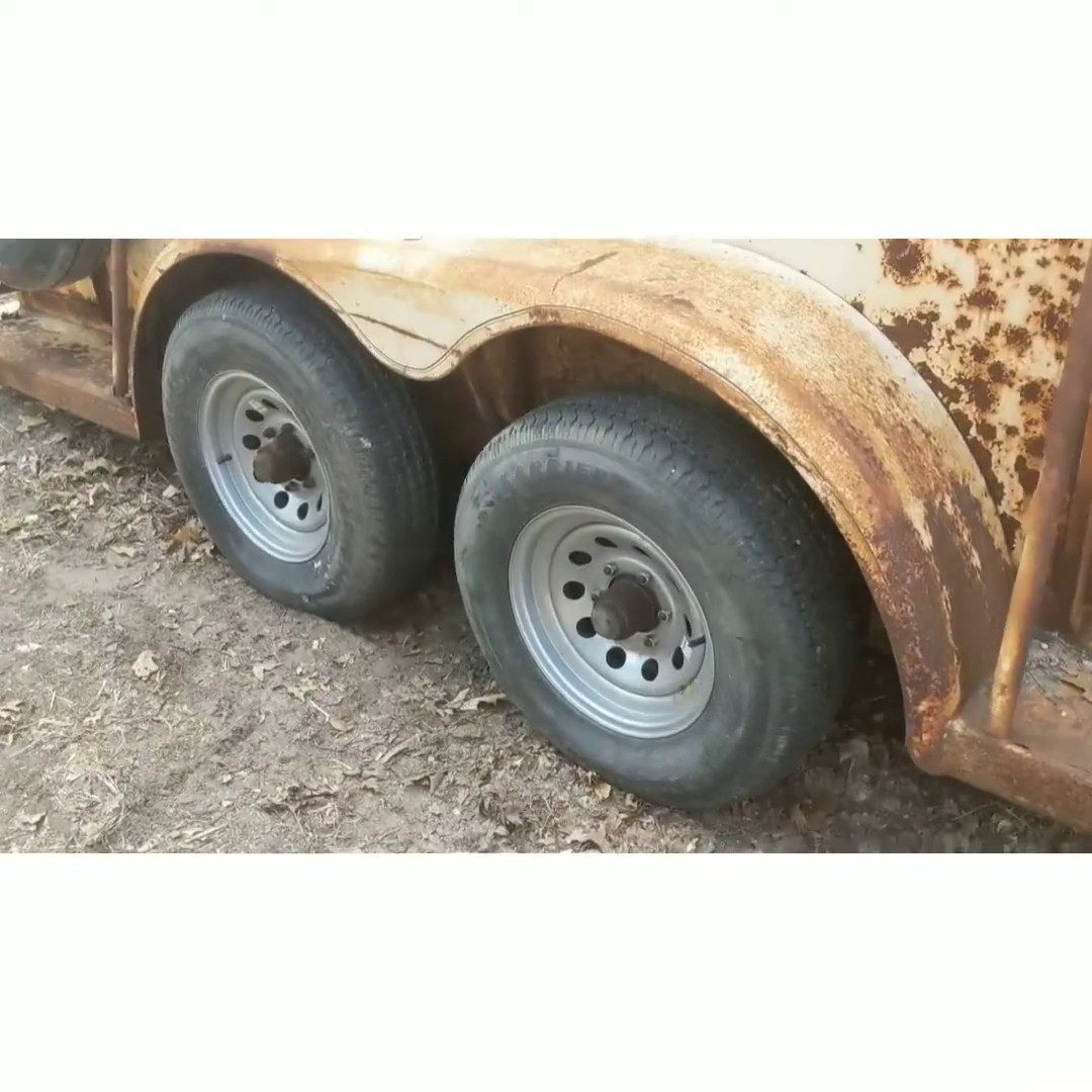Well, guys, I got these new tires put on here.